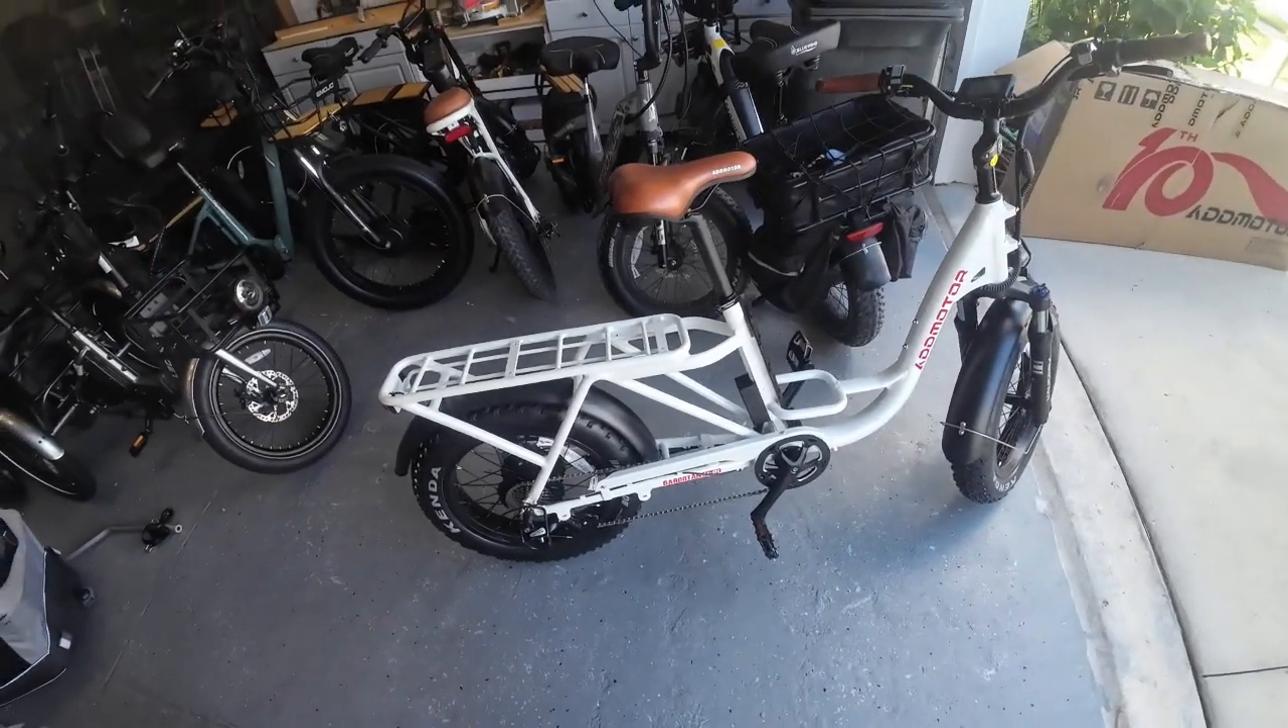All right, guys, we've got the assembly complete on this Edmotor M81.